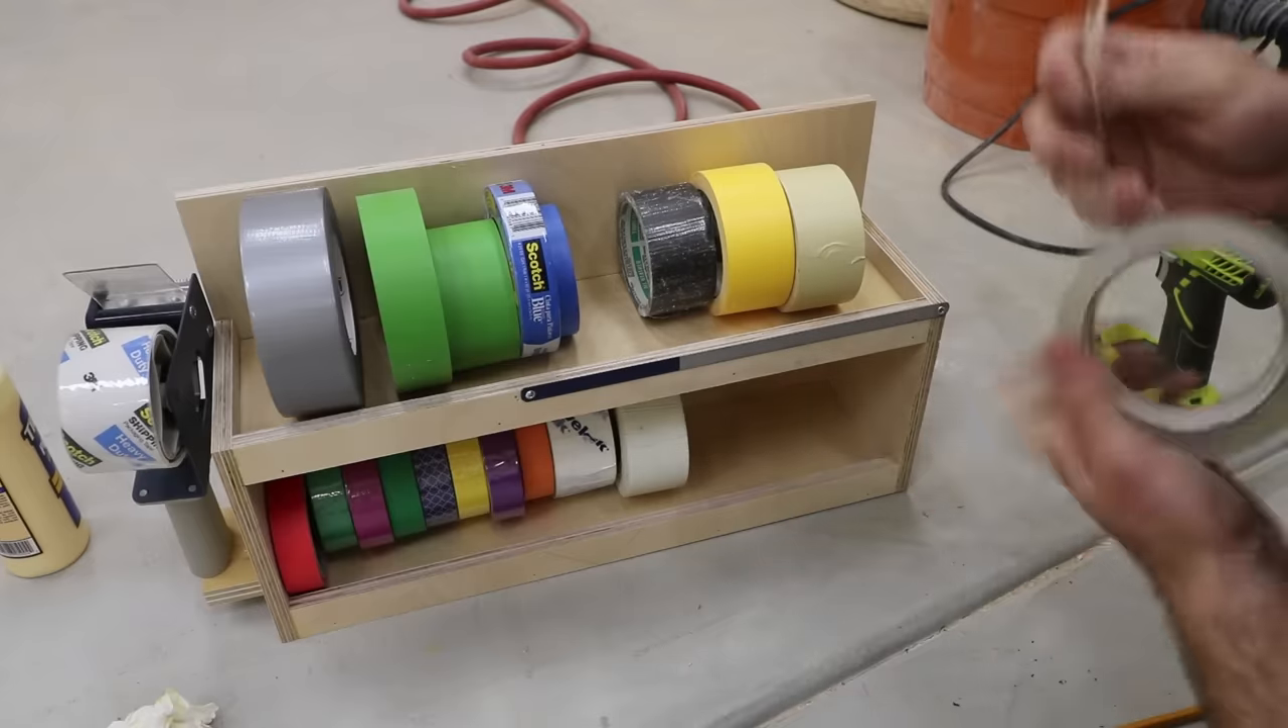I also added a holder on the side for a packing tape dispenser.